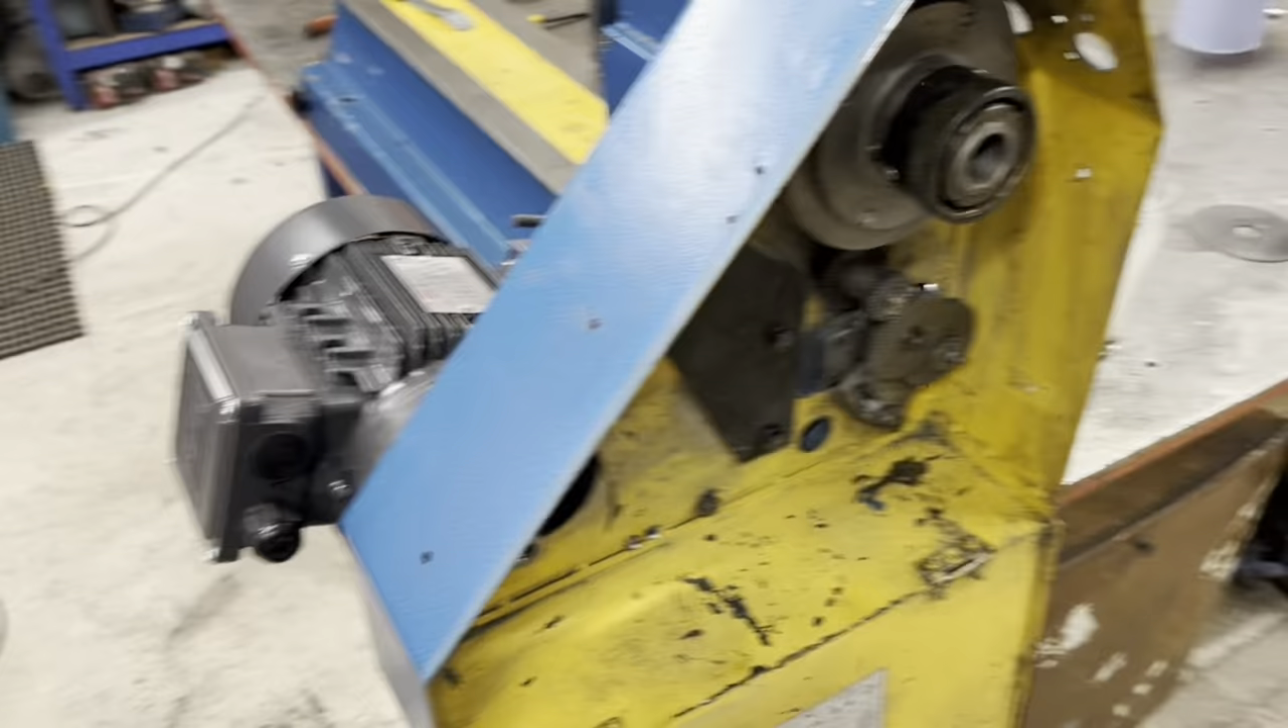Yeah right so as we've got the motor on what we are trying to do is make a pulley.